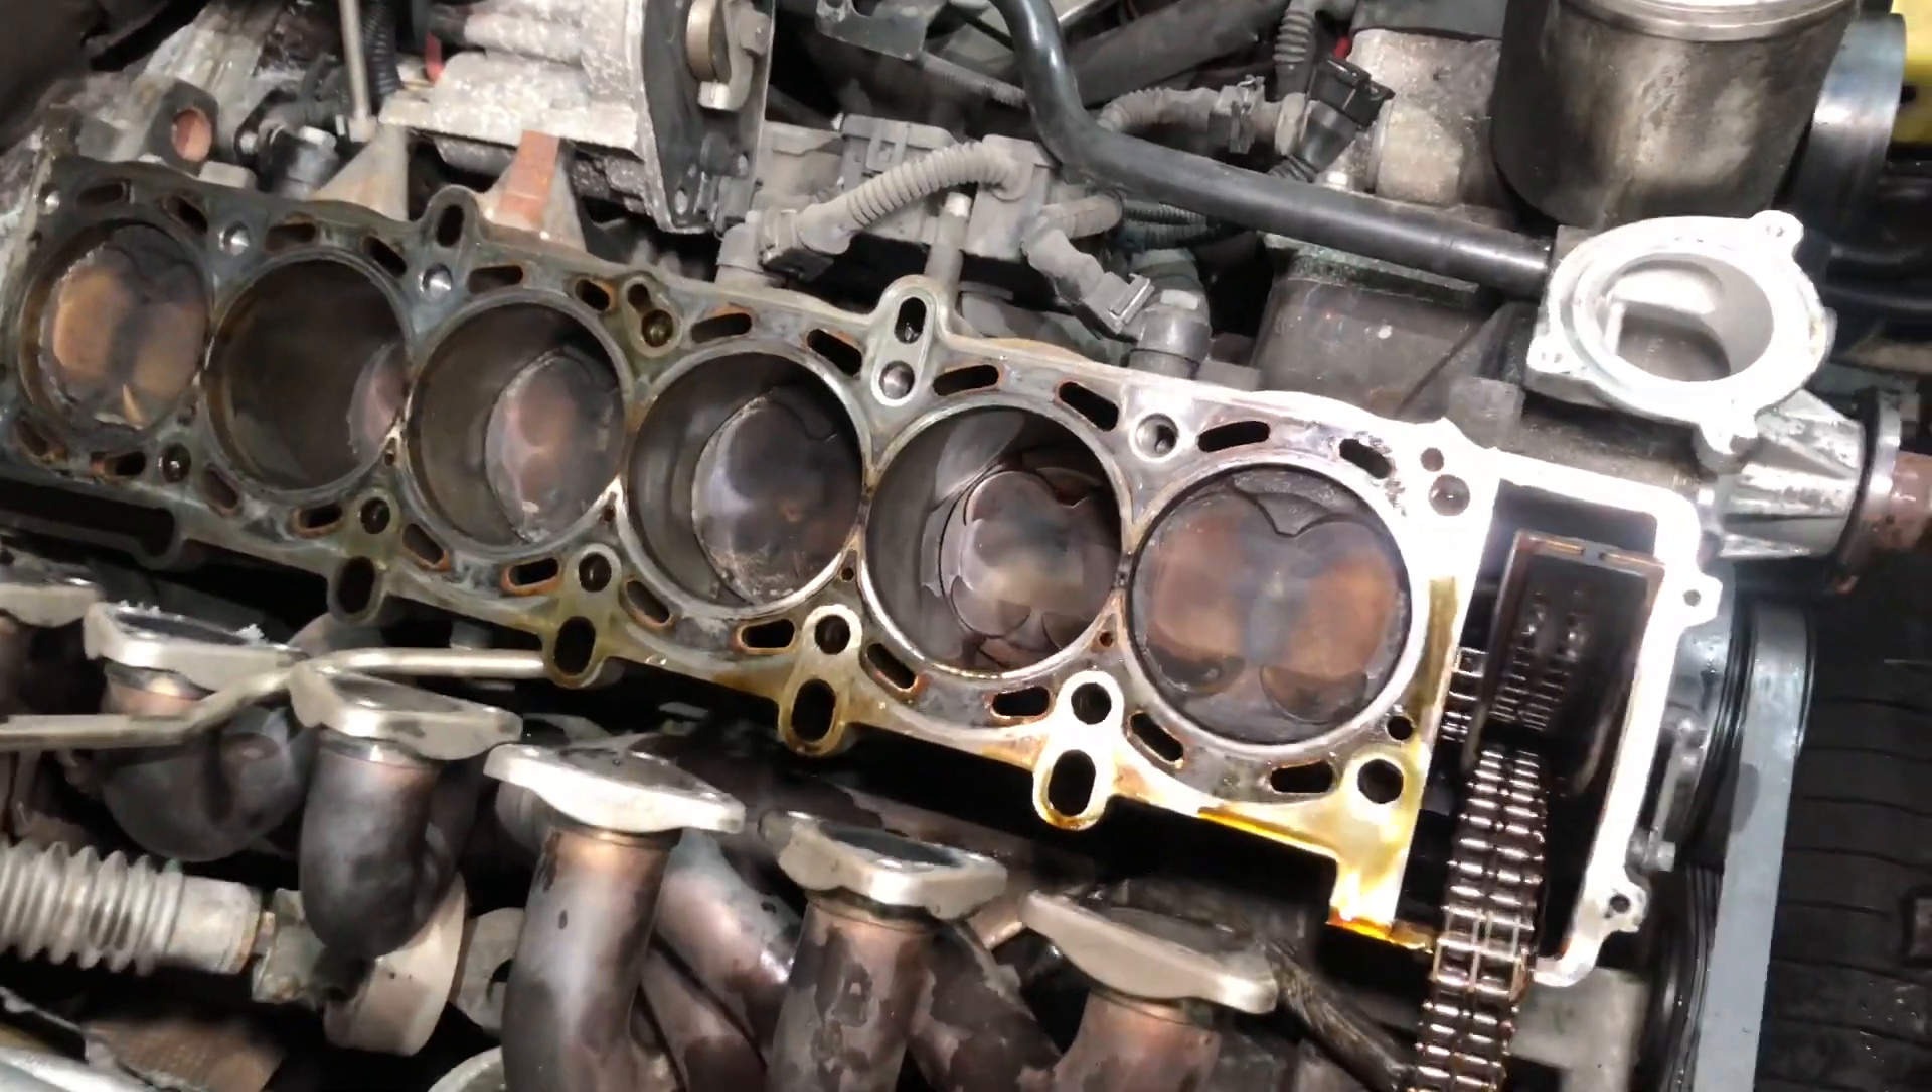Cylinder head has now been removed which was a straightforward process once the head bolts have been undone in their correct position.